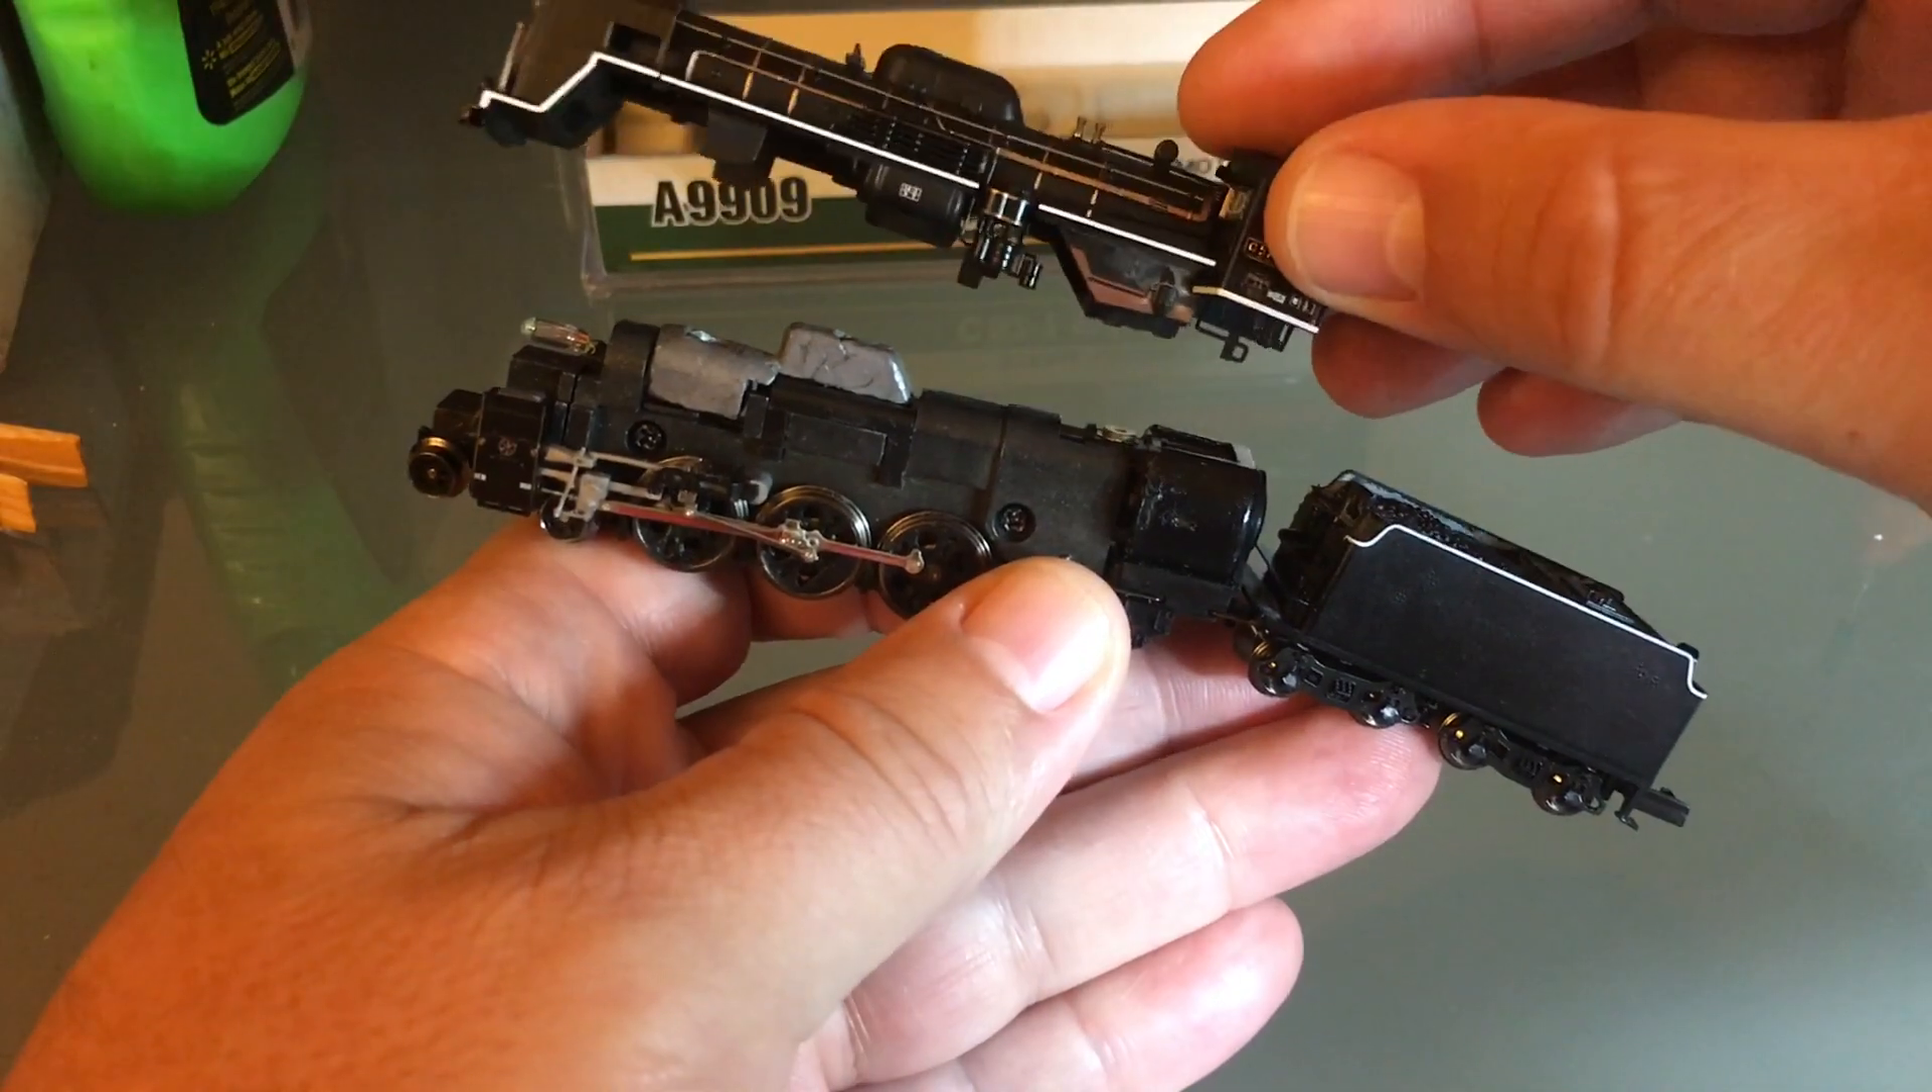Now, all that's left to do is put the shell back on.